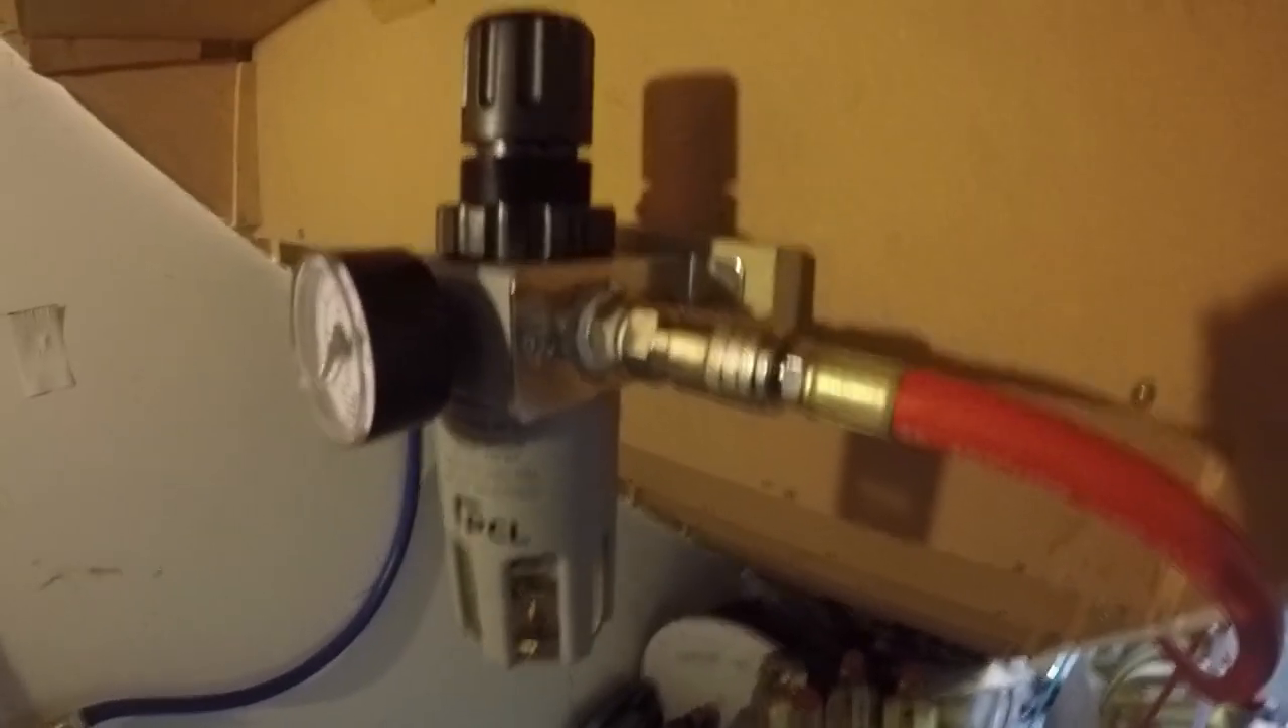And then we've installed our filter regulator. And that's pretty much the setup.